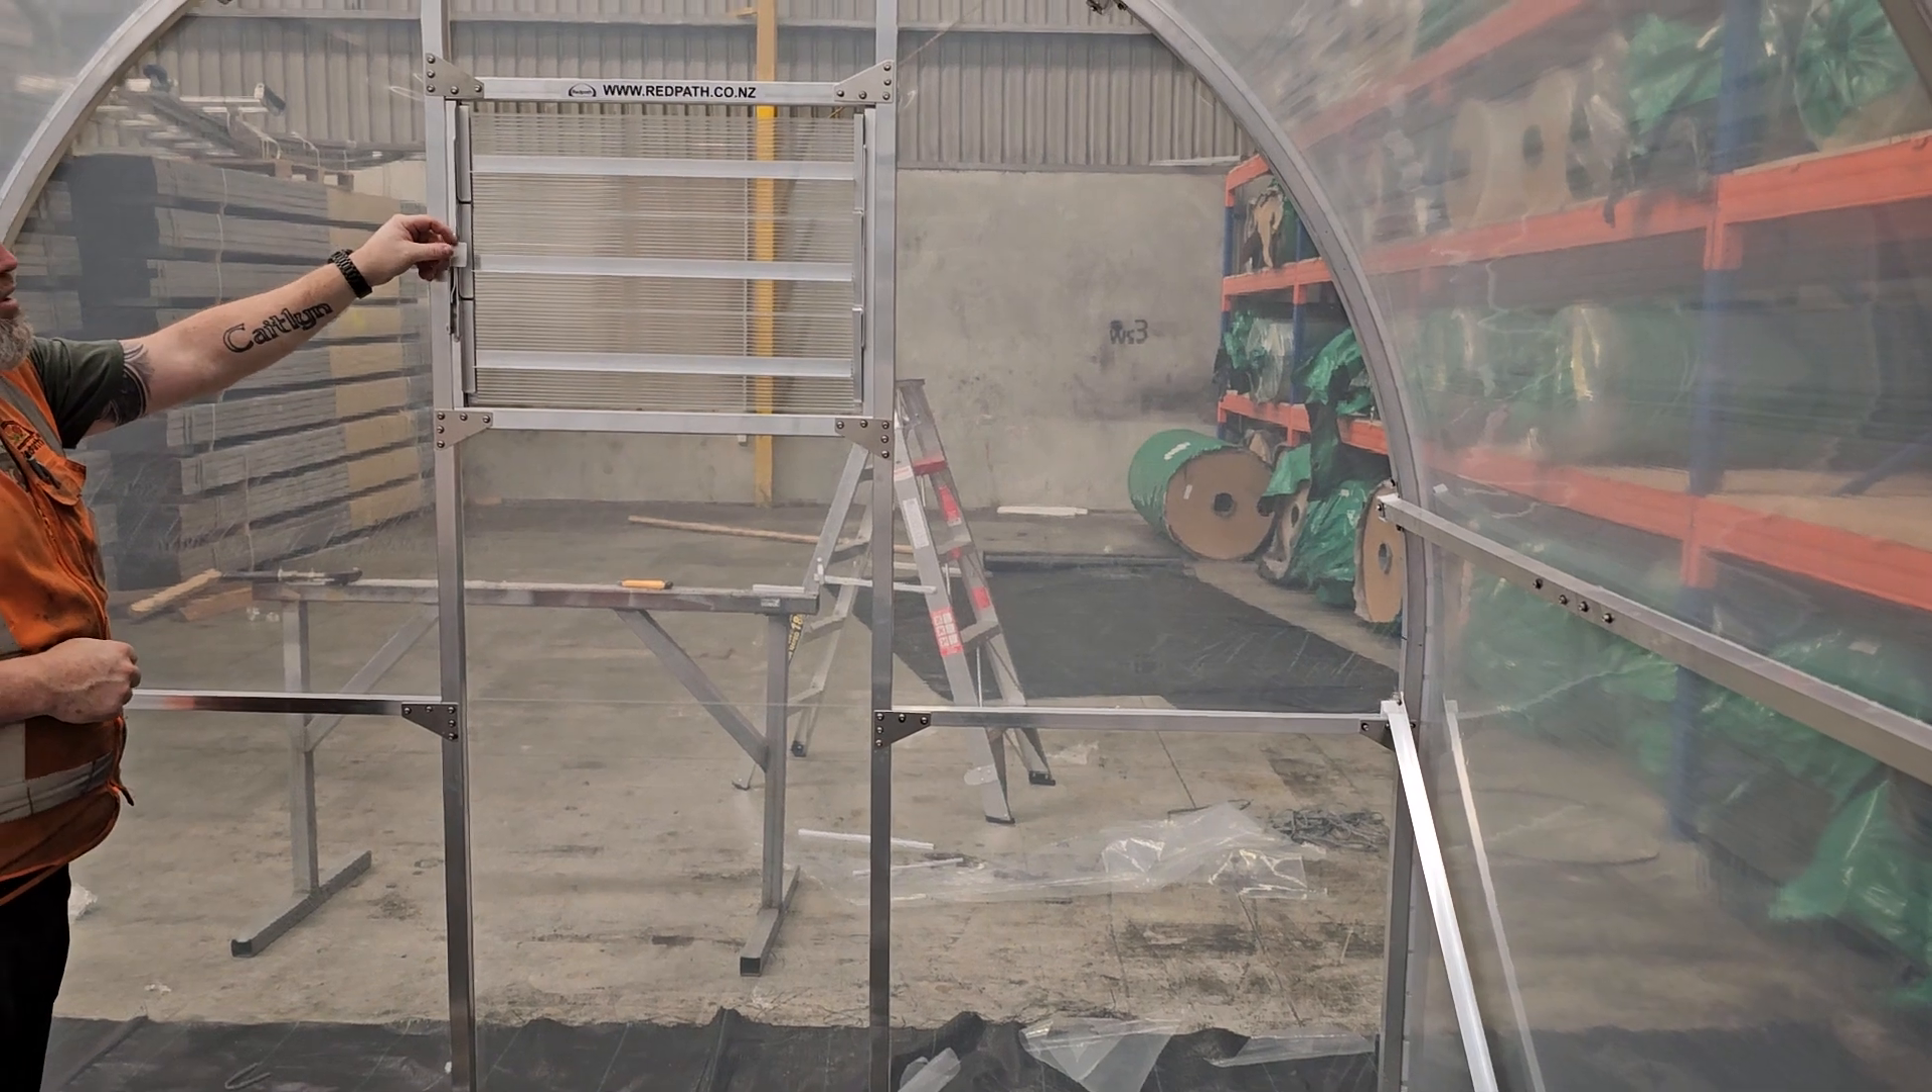Okay so here we have the three blade louver fitted into the rear wall.